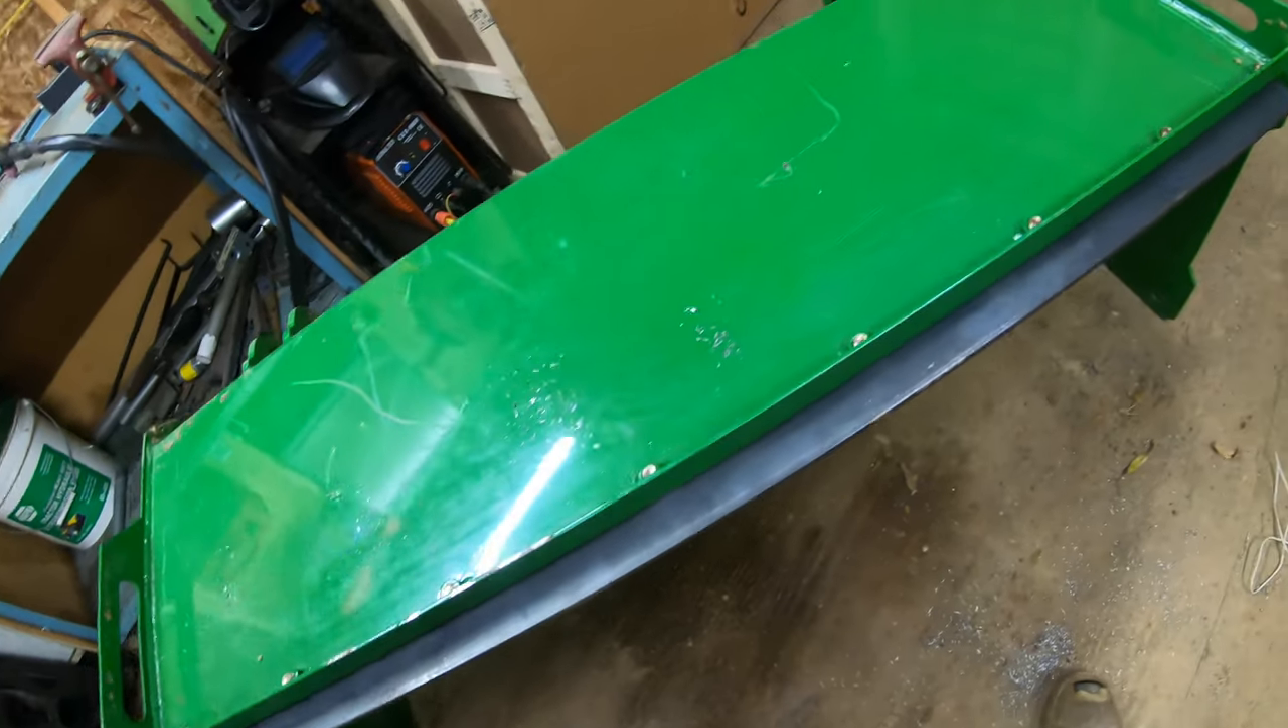All right, guys, we've got the top cutting edge all finished up. Got it all bolted in place.